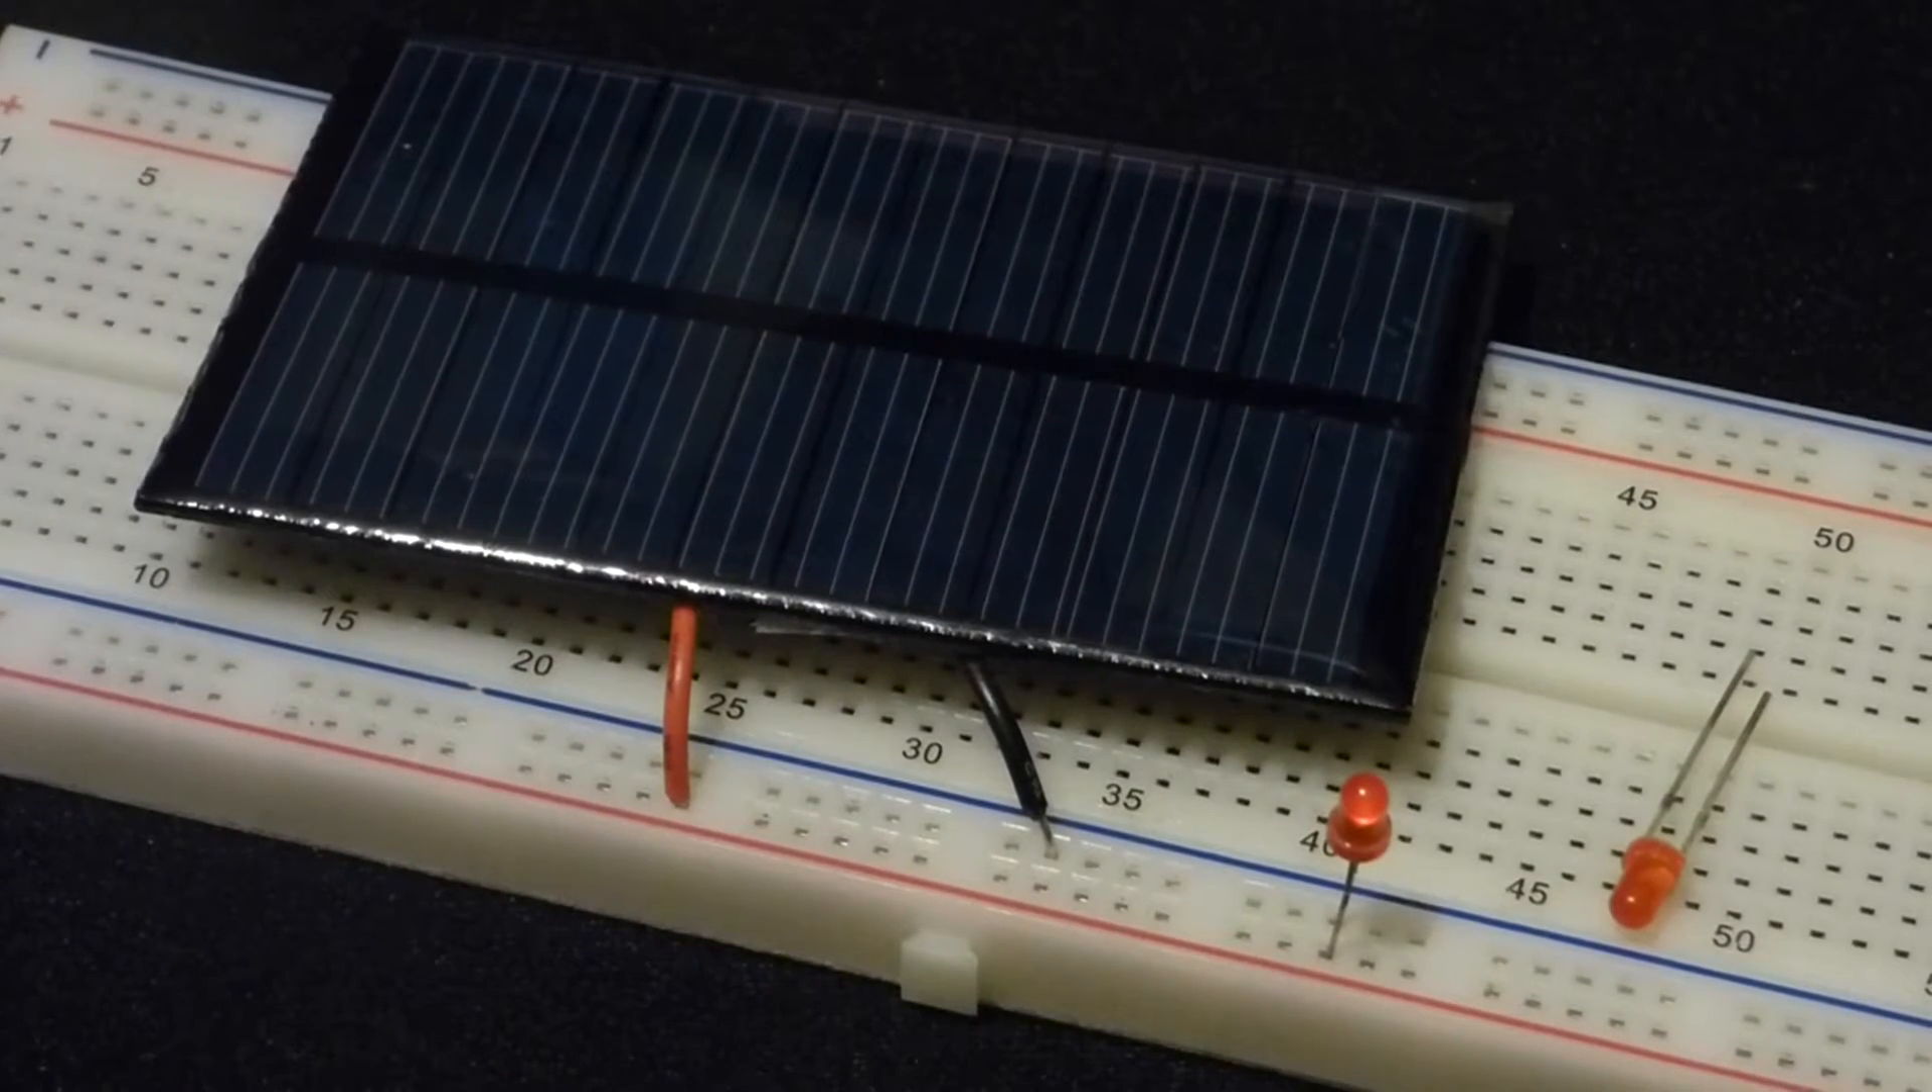Now I got the solar panel plugged into the breadboard.